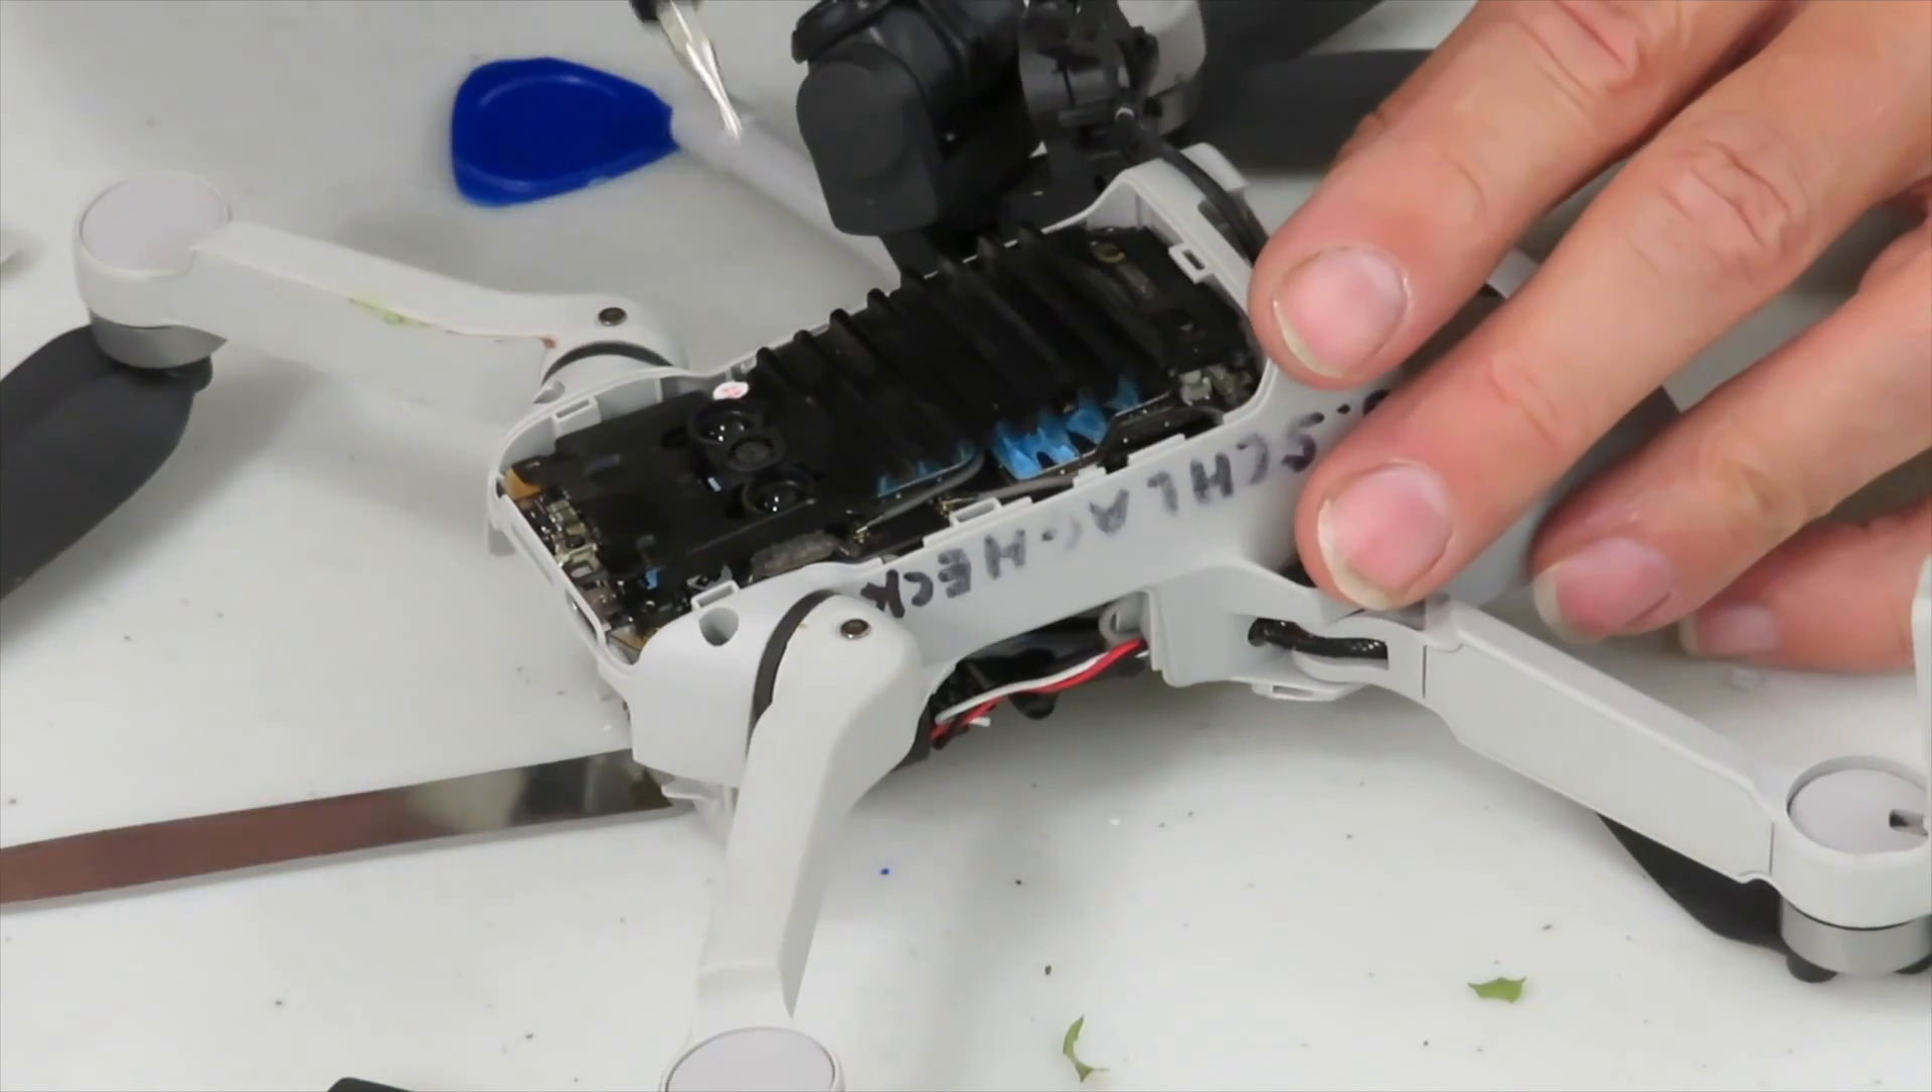Under the bottom cover is a black heat sink and we have to remove that too.